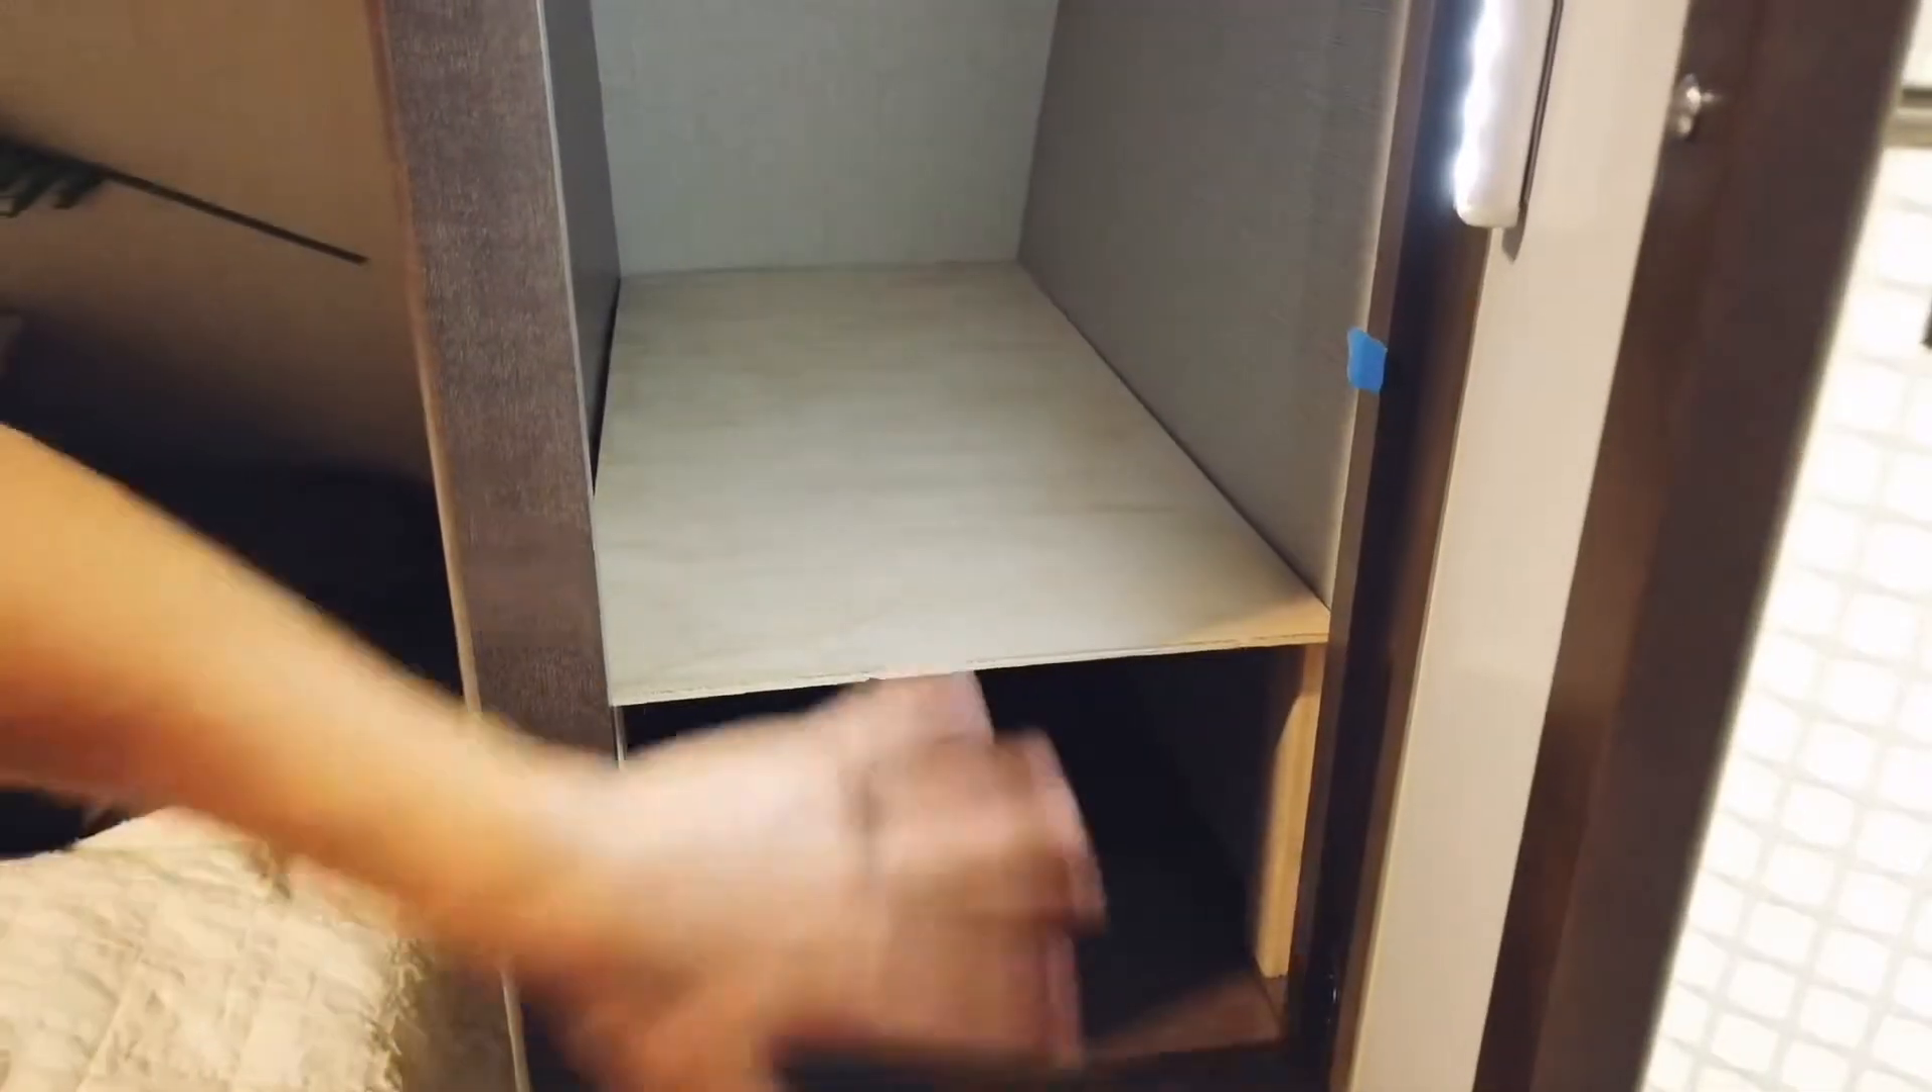Perfect fit. Okay the first shelf is in.